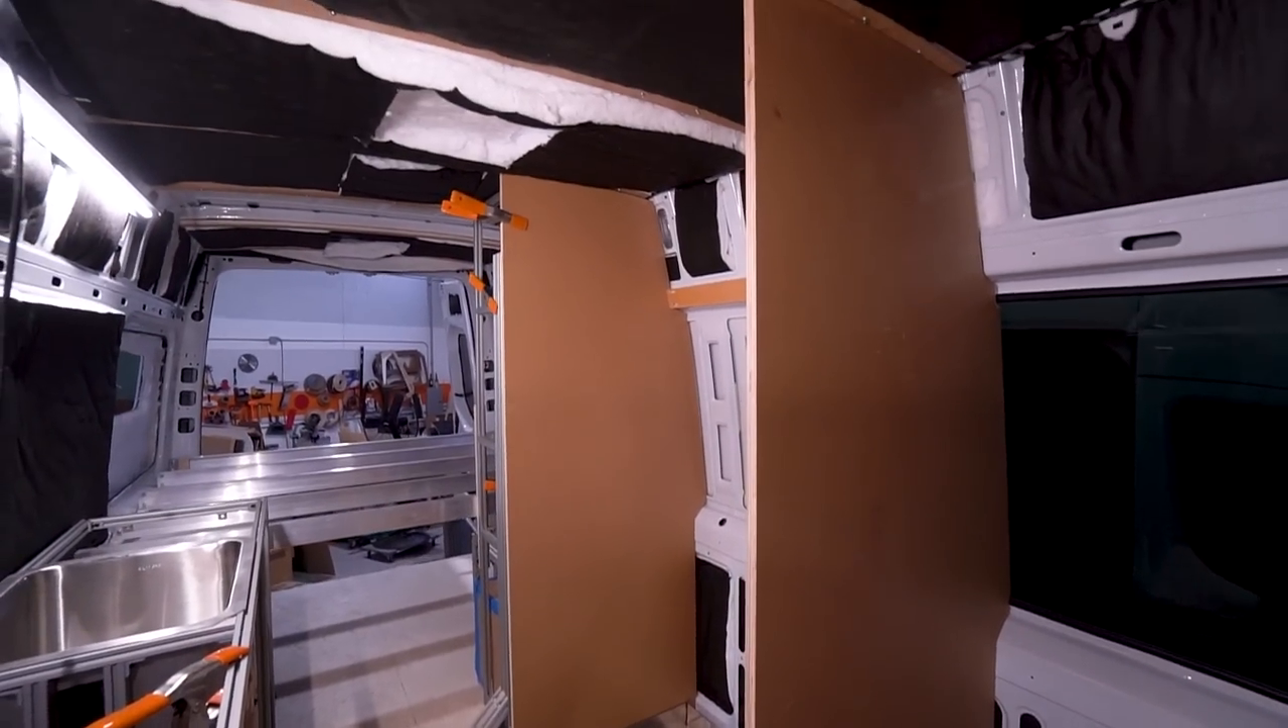Up here, we've got our shower walls in place mid-ship.